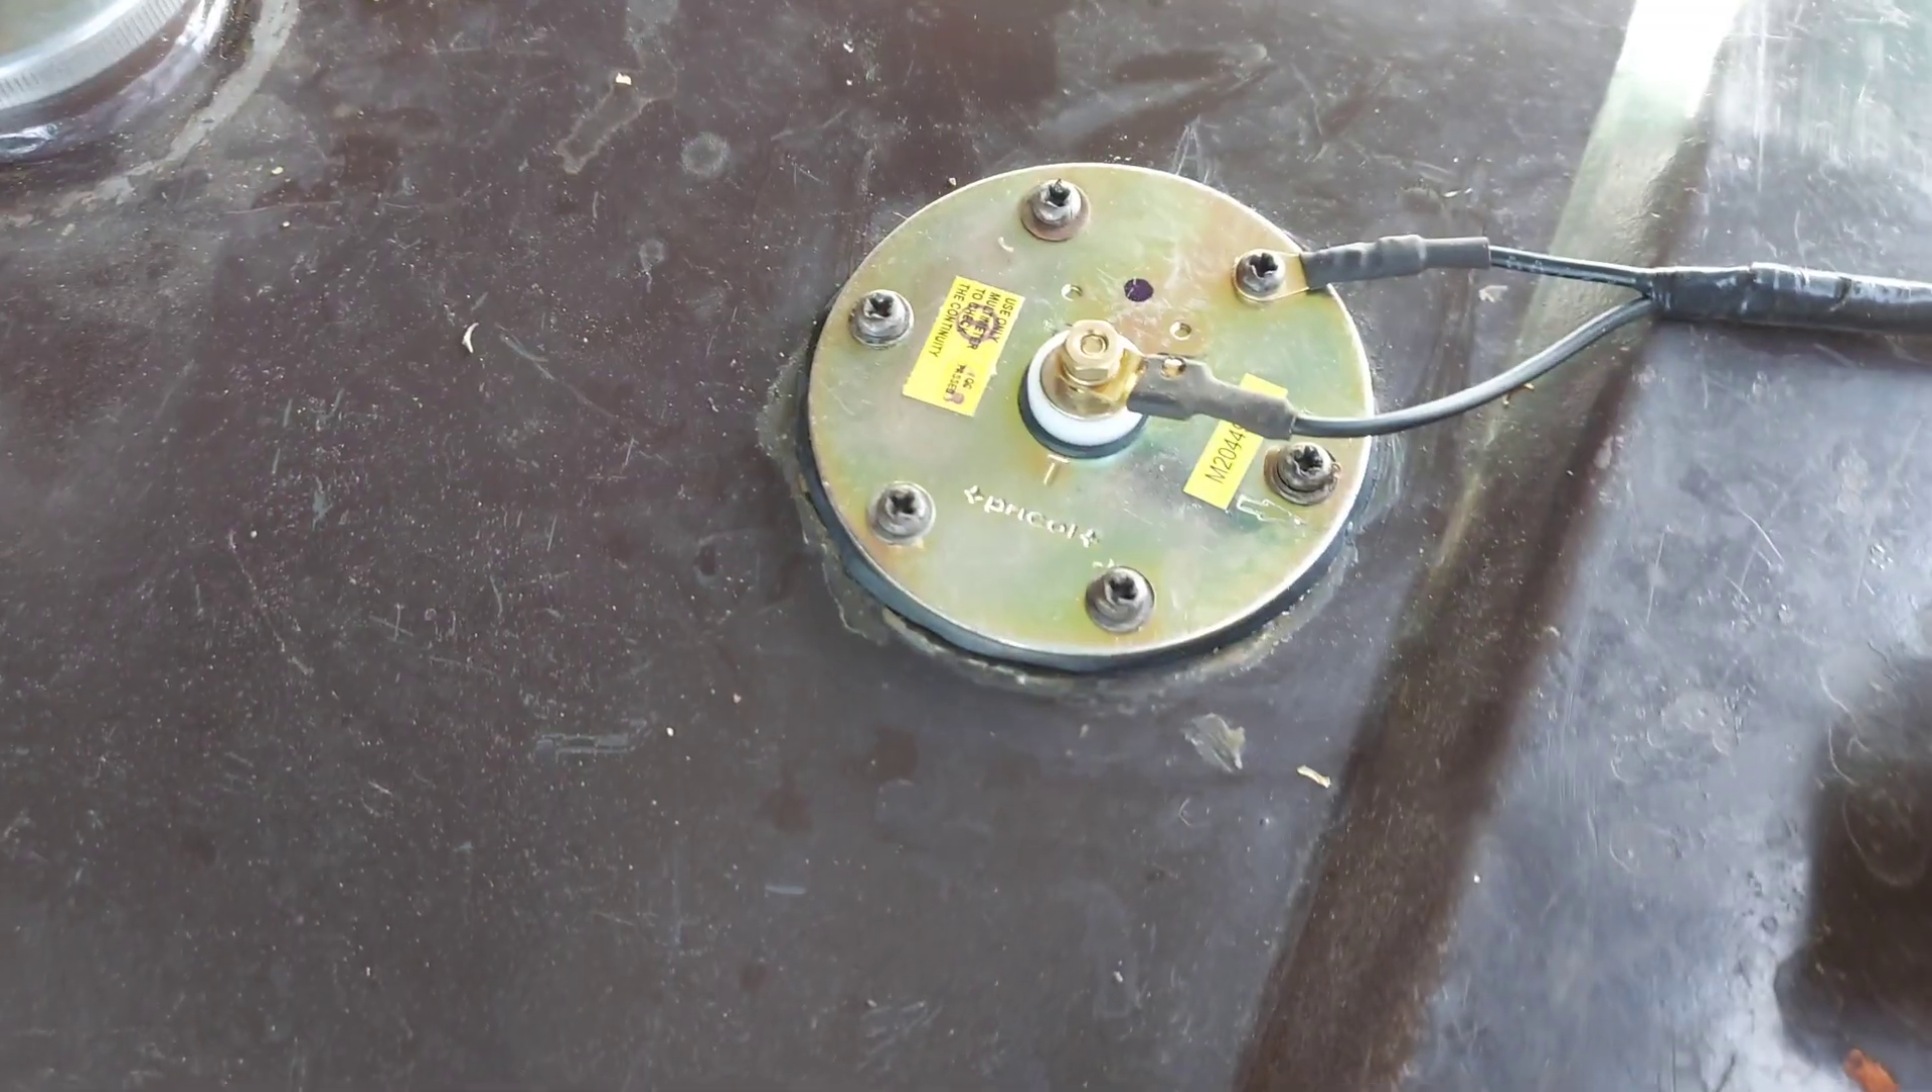کمپلیٹ فٹنگ ہو گئی ہے اس کی فیول گیج کی فٹنگ کر دیئے۔